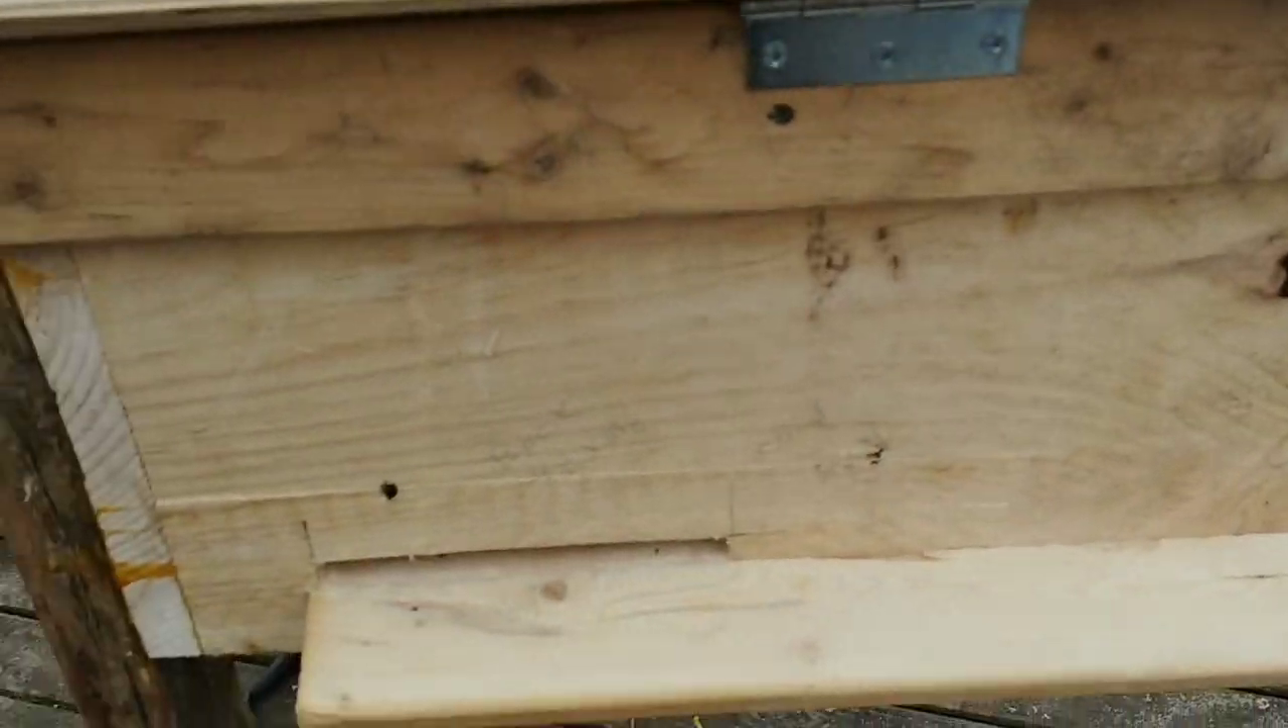Um I did go ahead and put a landing board on there turned out pretty good.